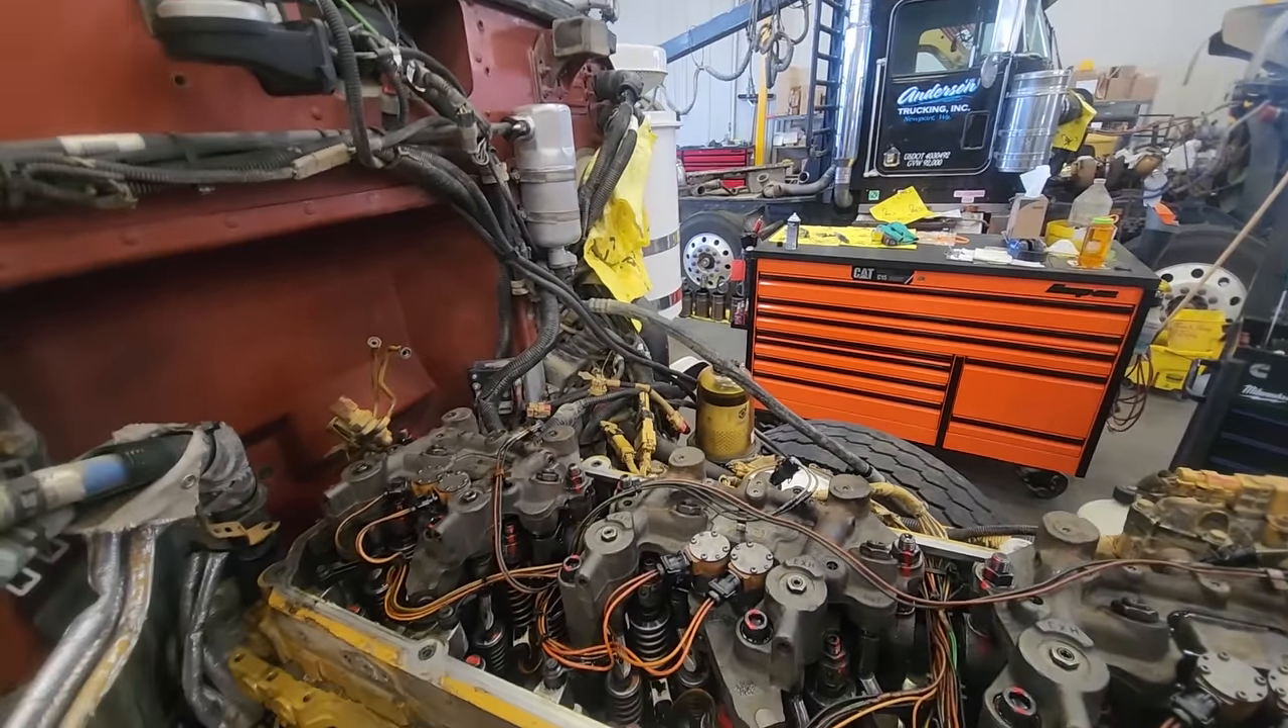You can see all of our harnesses have been put on.